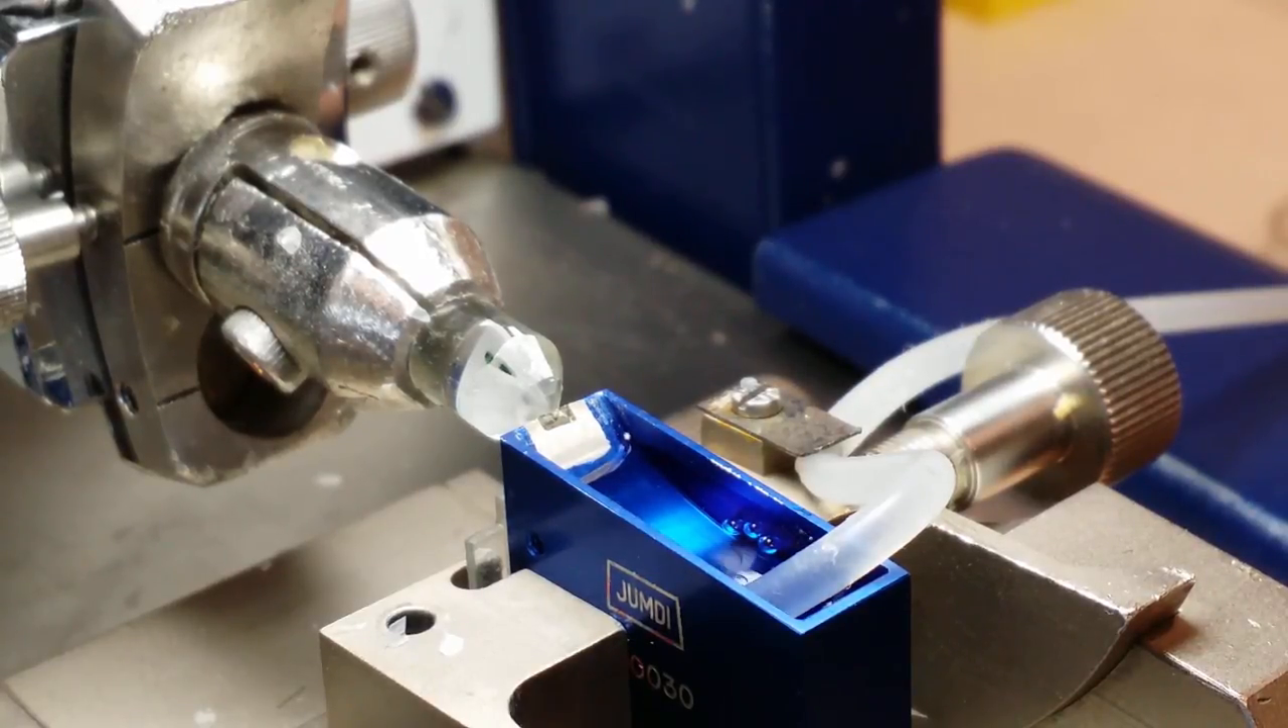So now I have put in the hose here that will fill water in the boat.